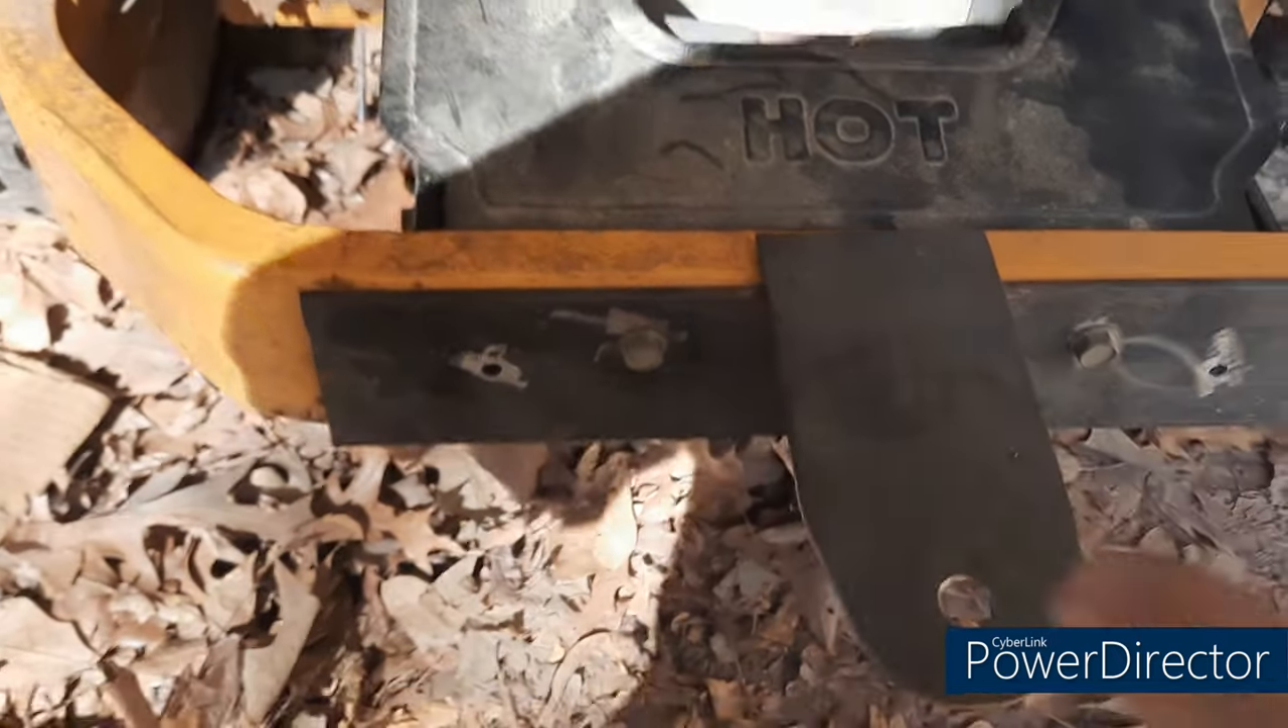All right so i got the template cut got the holes put in and i got it bolted up.